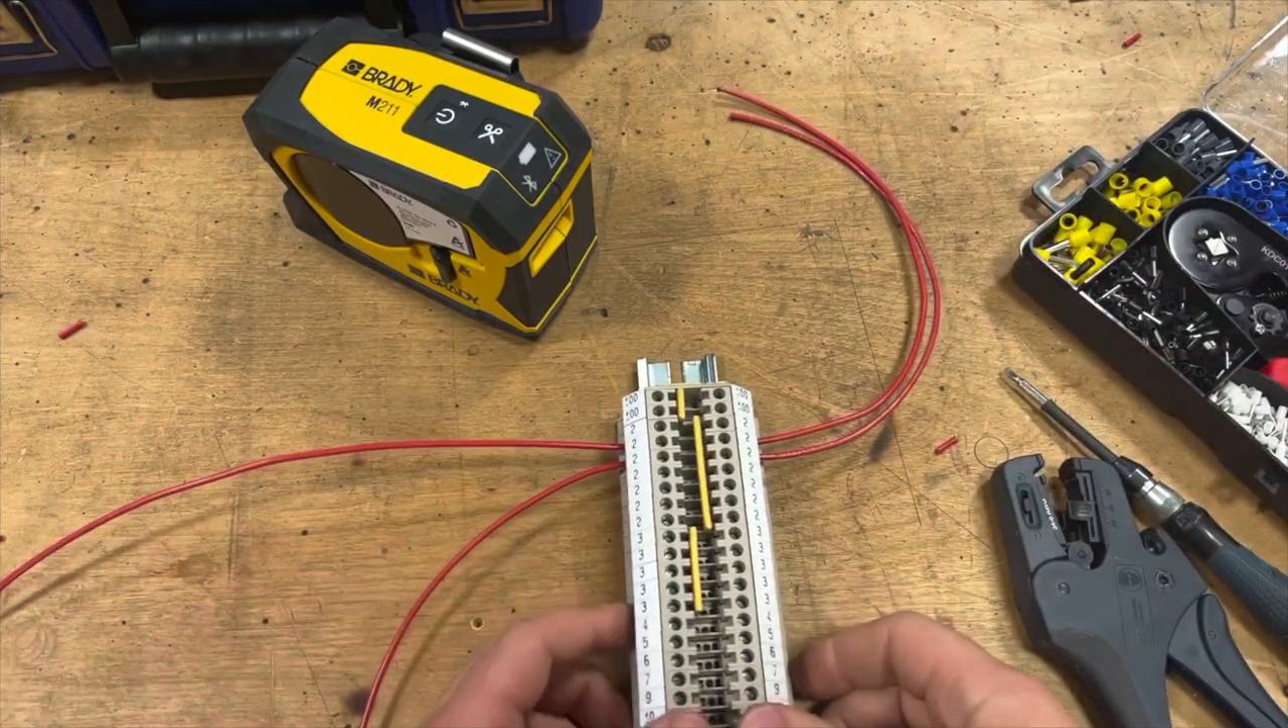Now we have our wires terminated.